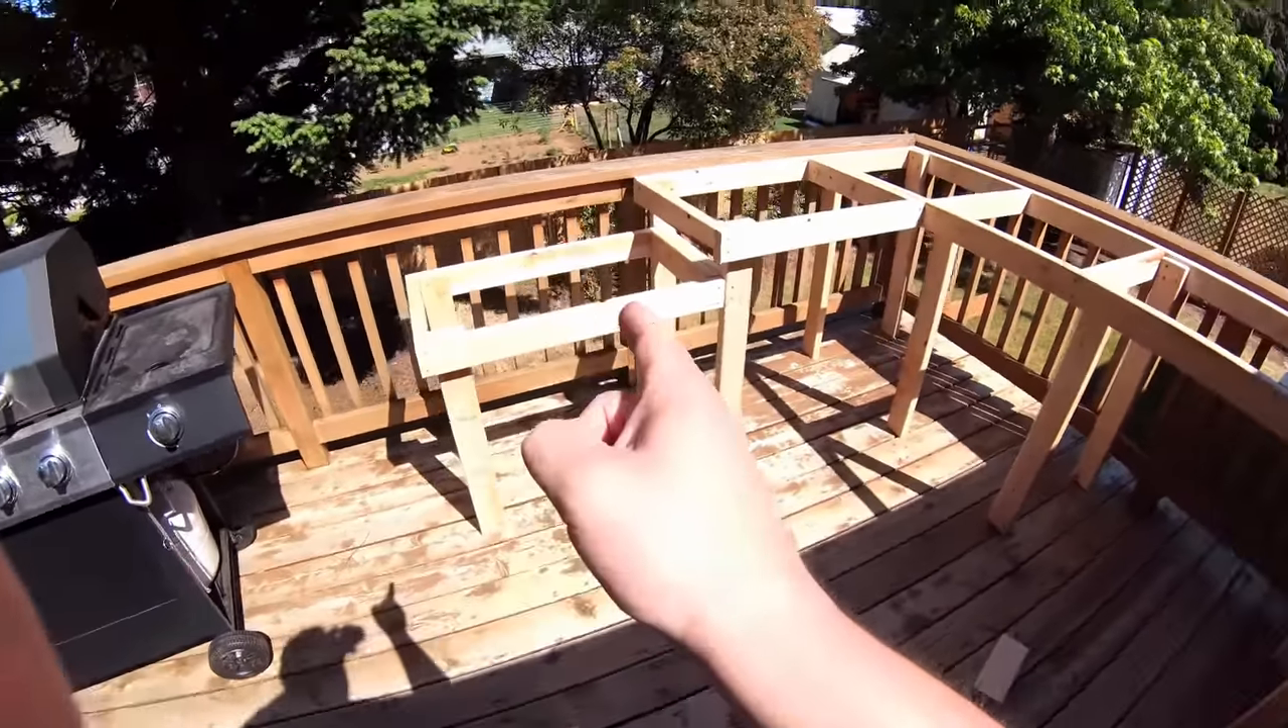All right well there it is we got the section for the barbecue all framed out and it's starting to come together.